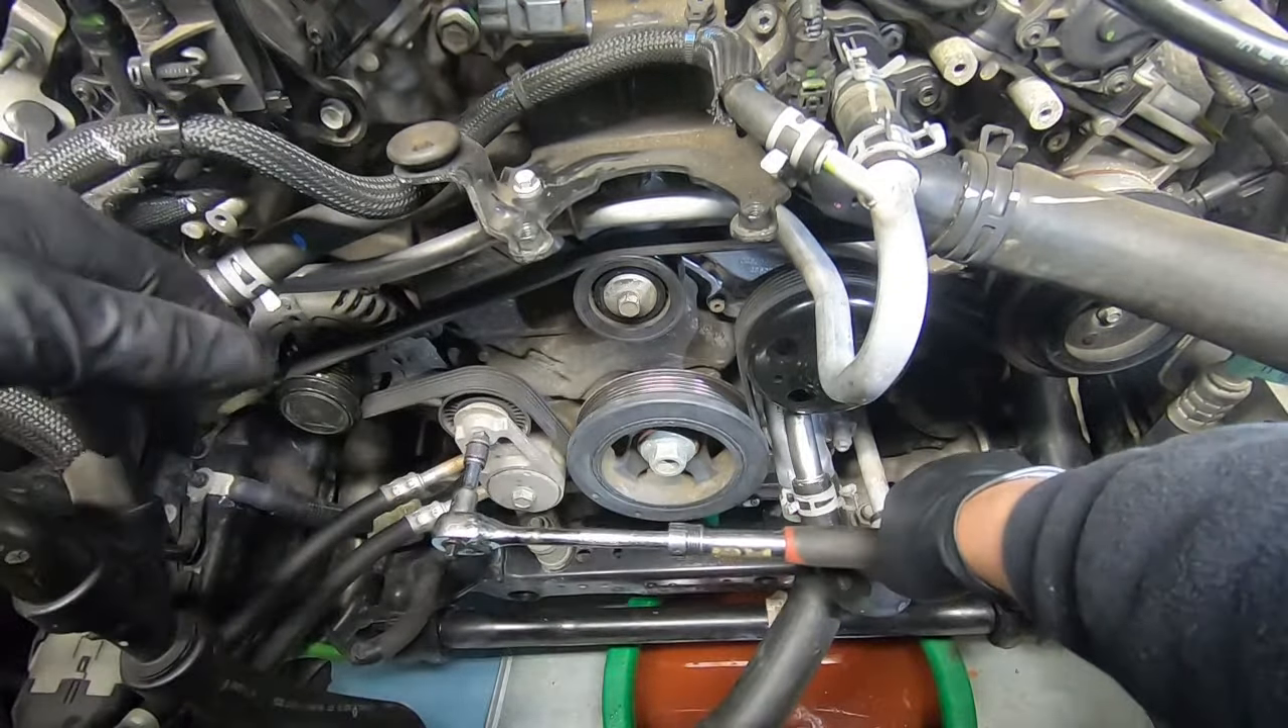There we have it guys the belt is back on.